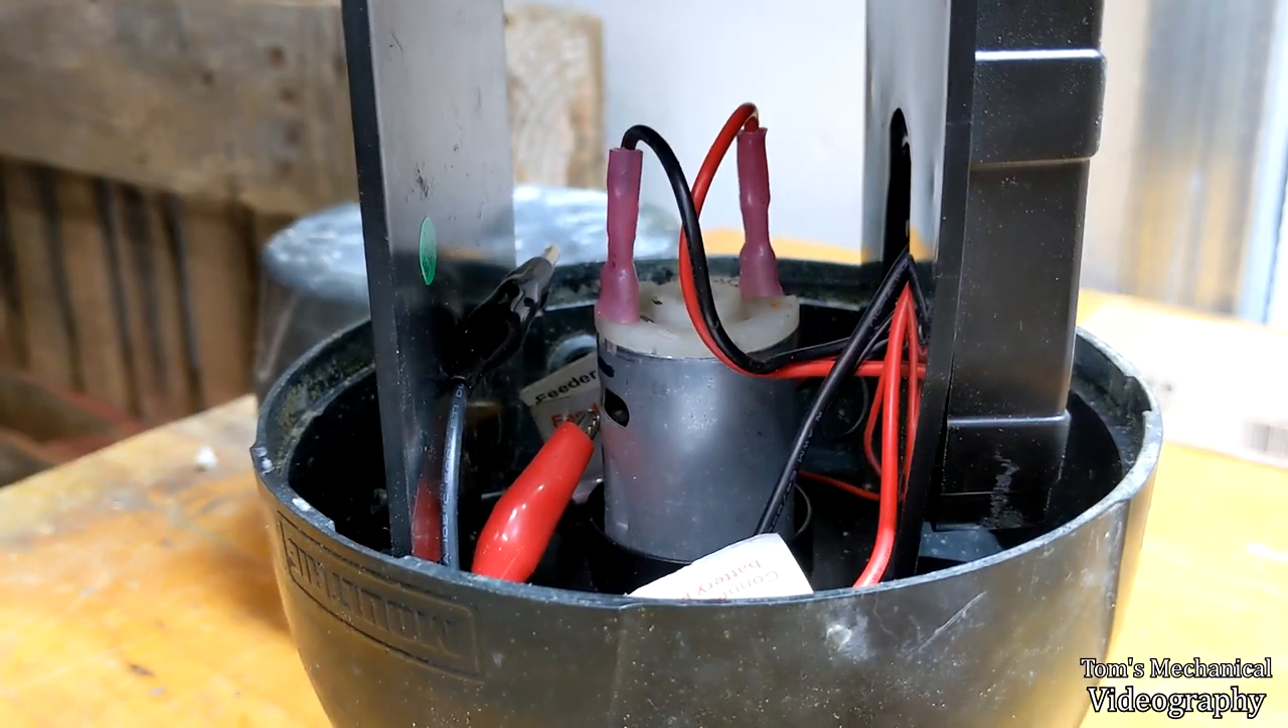So I heat shrinked spade connectors onto the motor so that I can disconnect that and pull the motor if I ever need to.